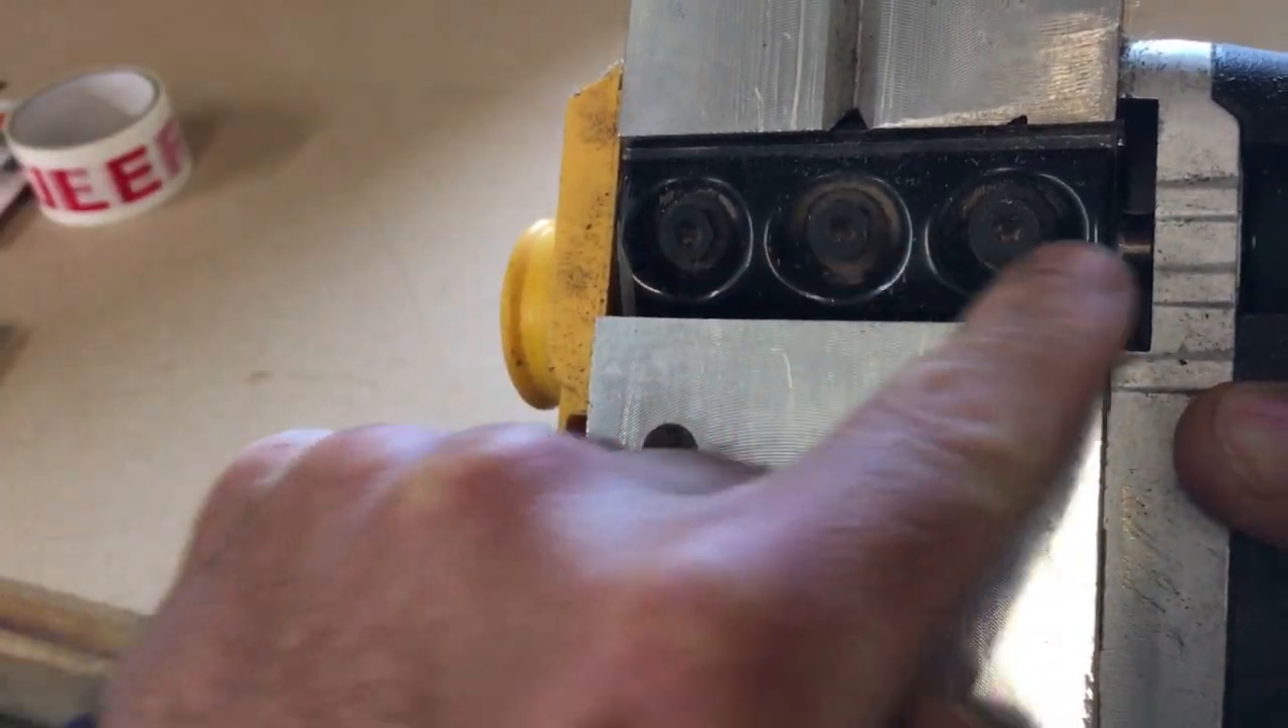I'll just see if I can rotate that and you can see there's the three screws that need to be undone.